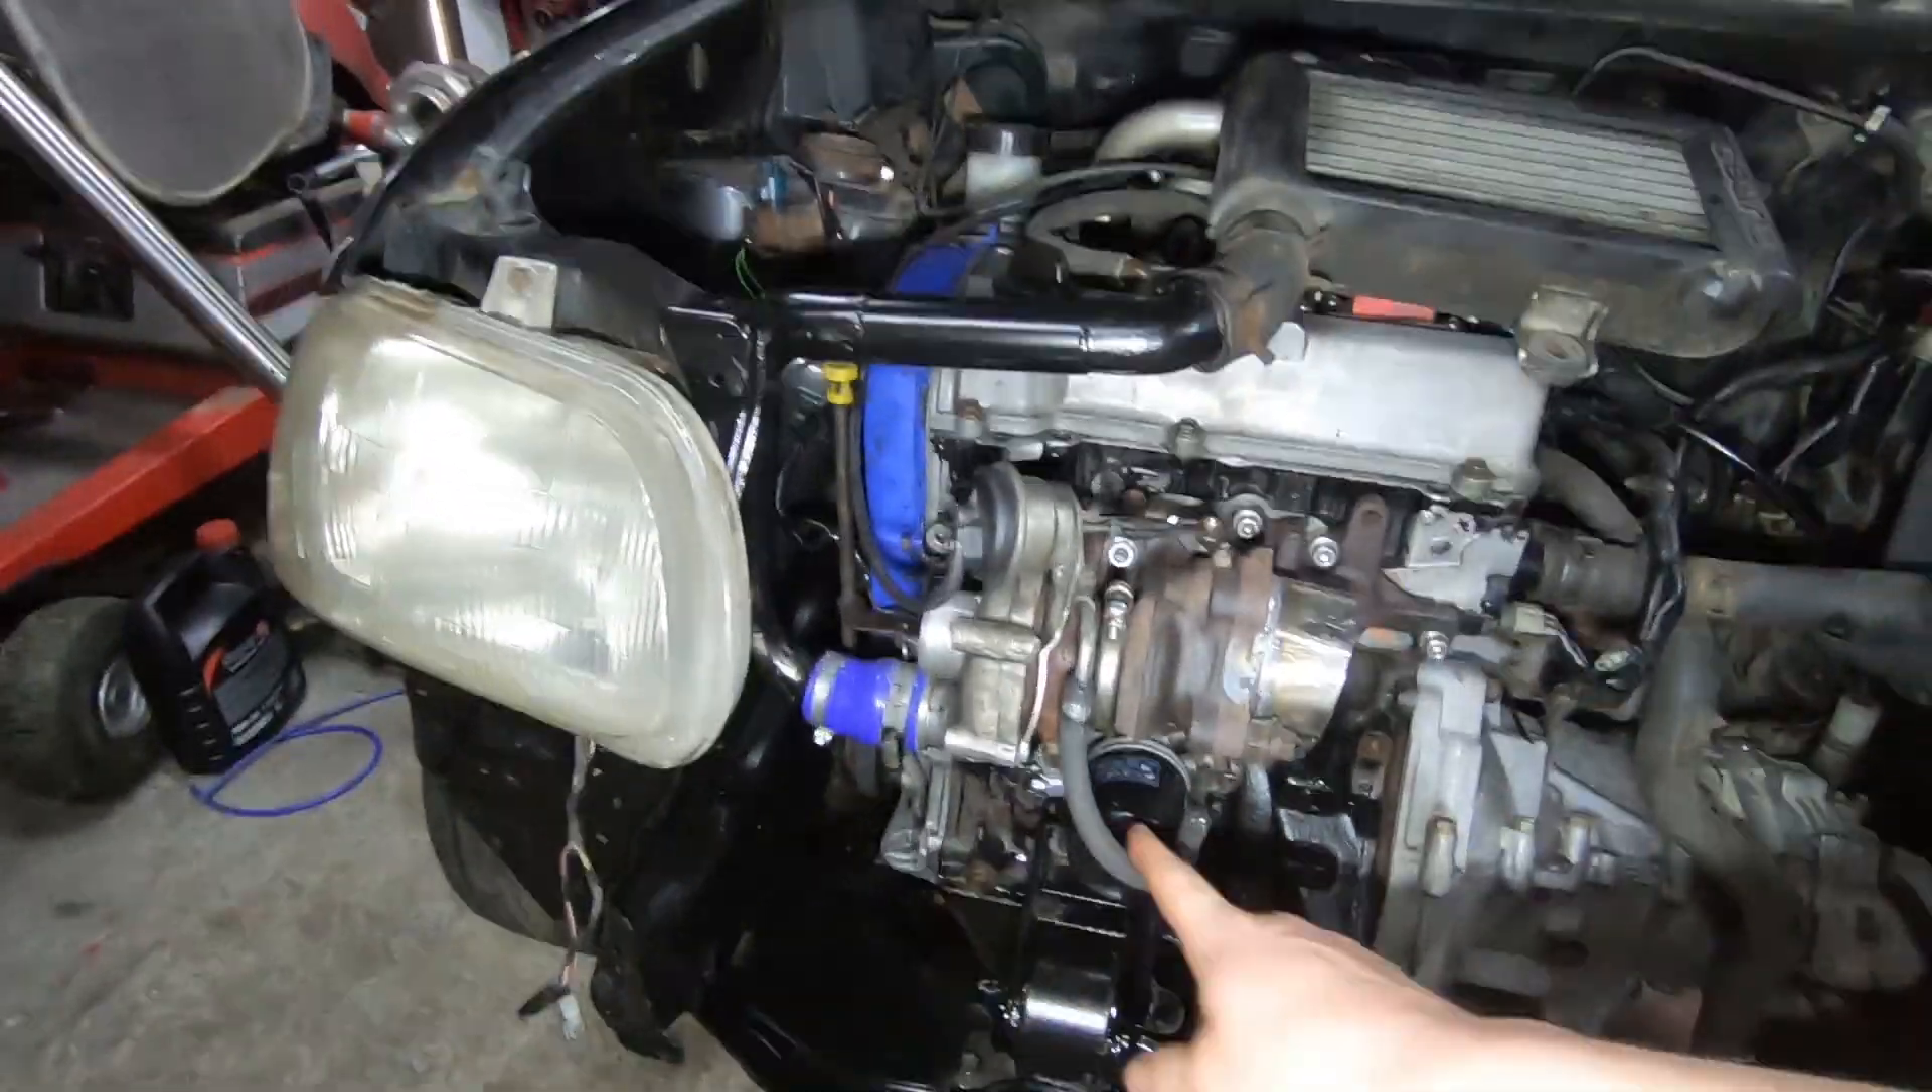So the turbo is now on.